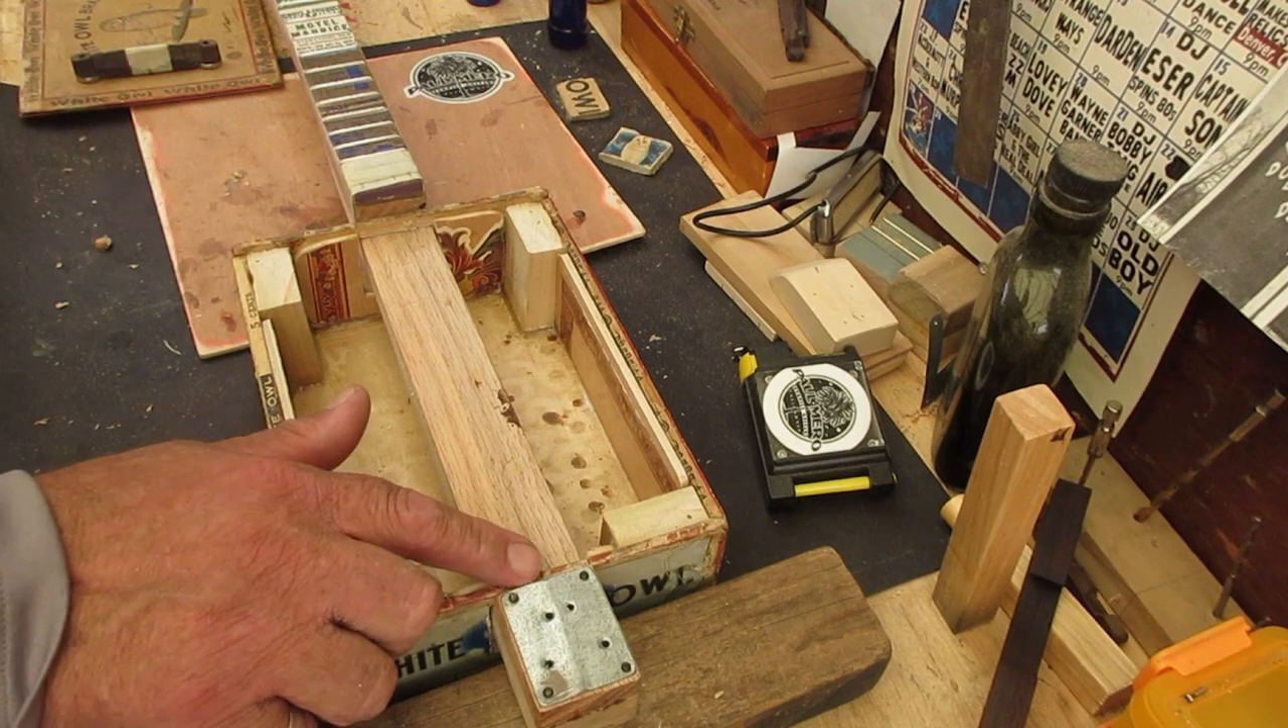So i haven't attached a lid yet.